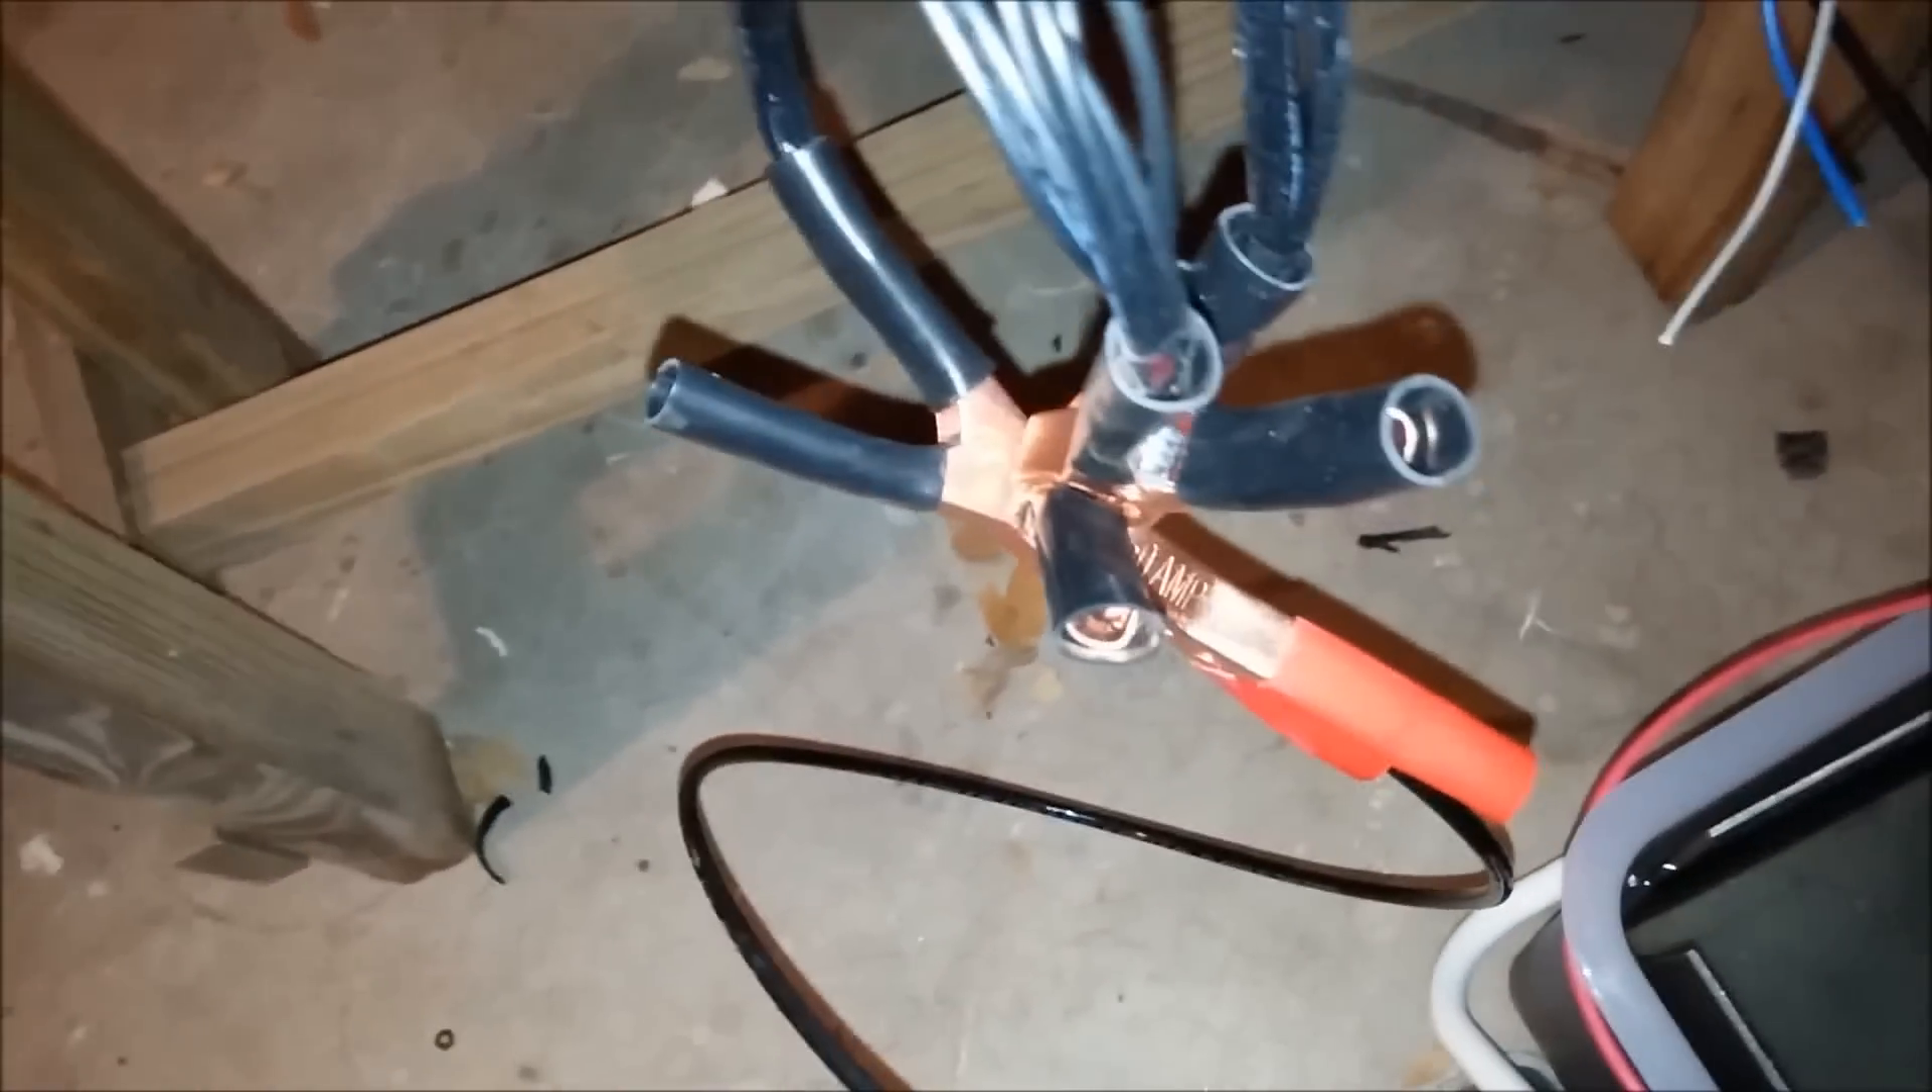You can see i just kind of connected all the grounds here.